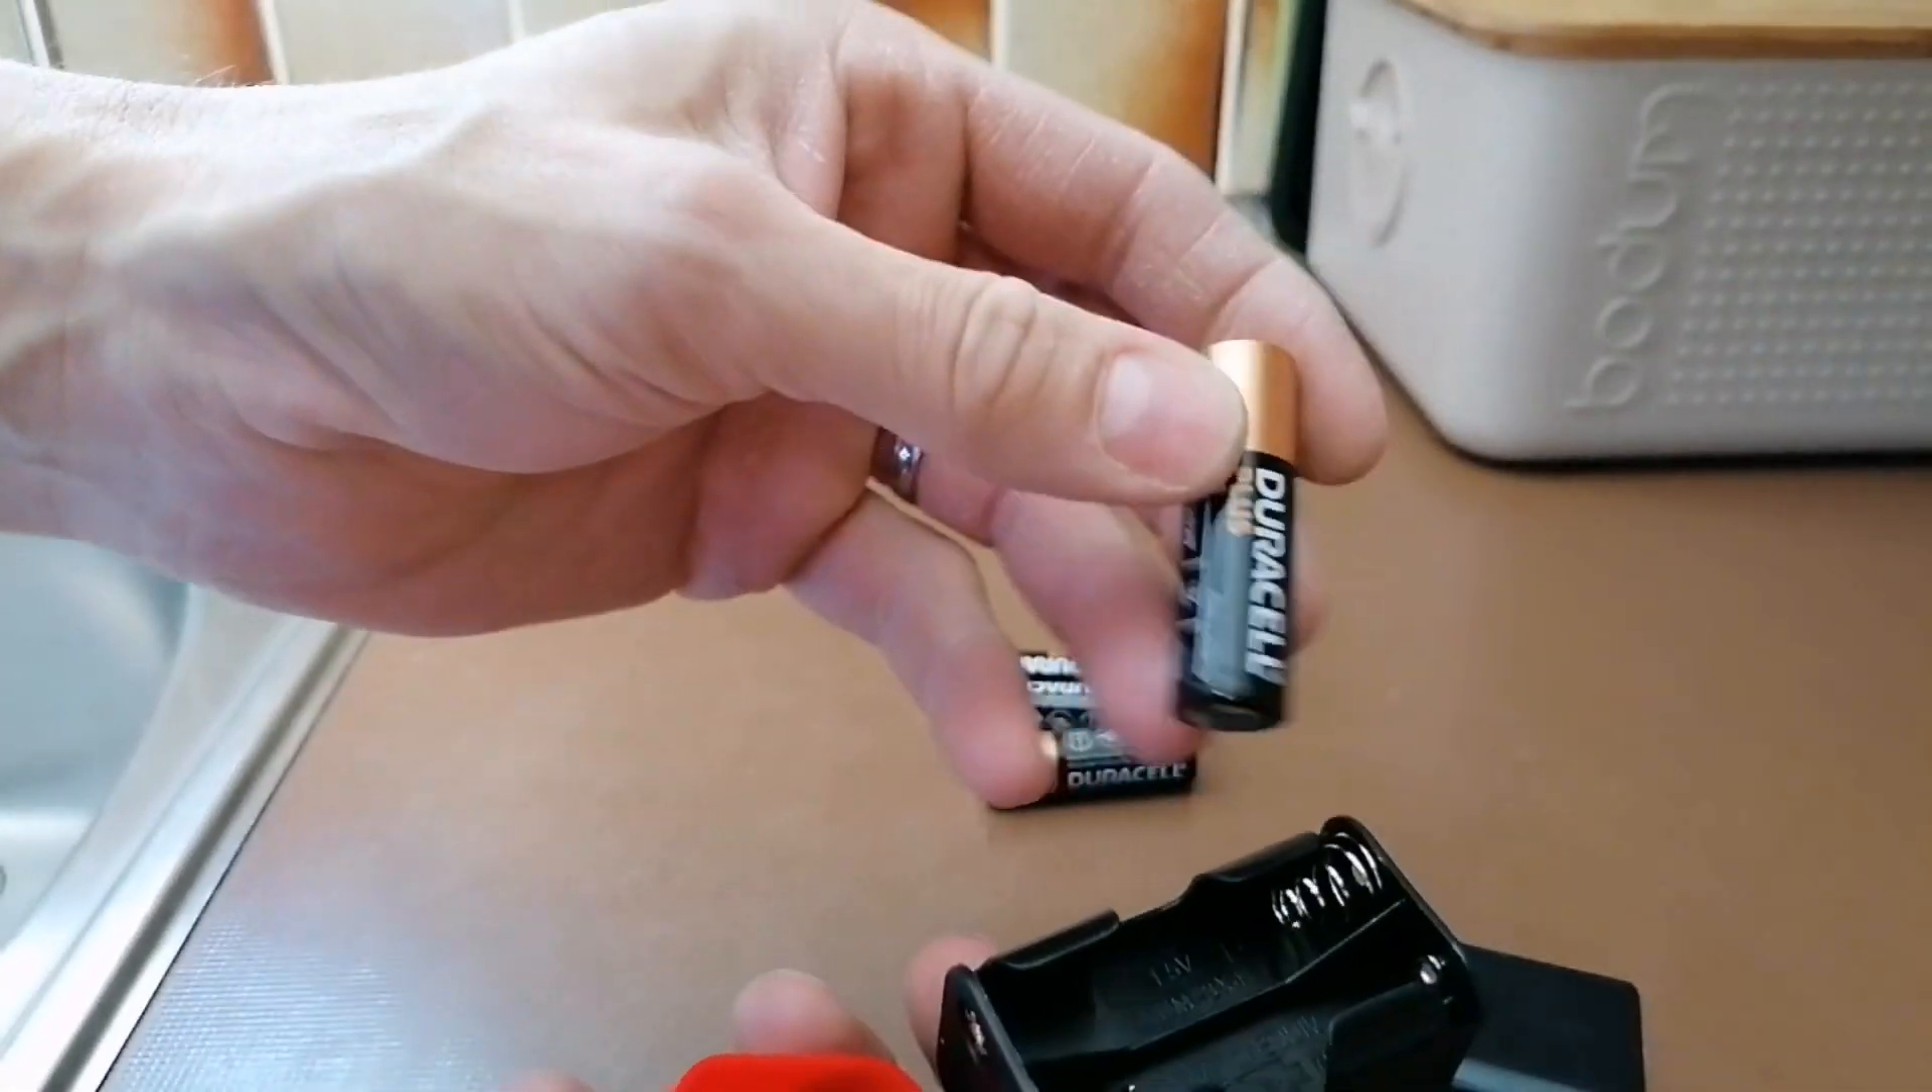Jetzt müssen noch hier Batterien rein.